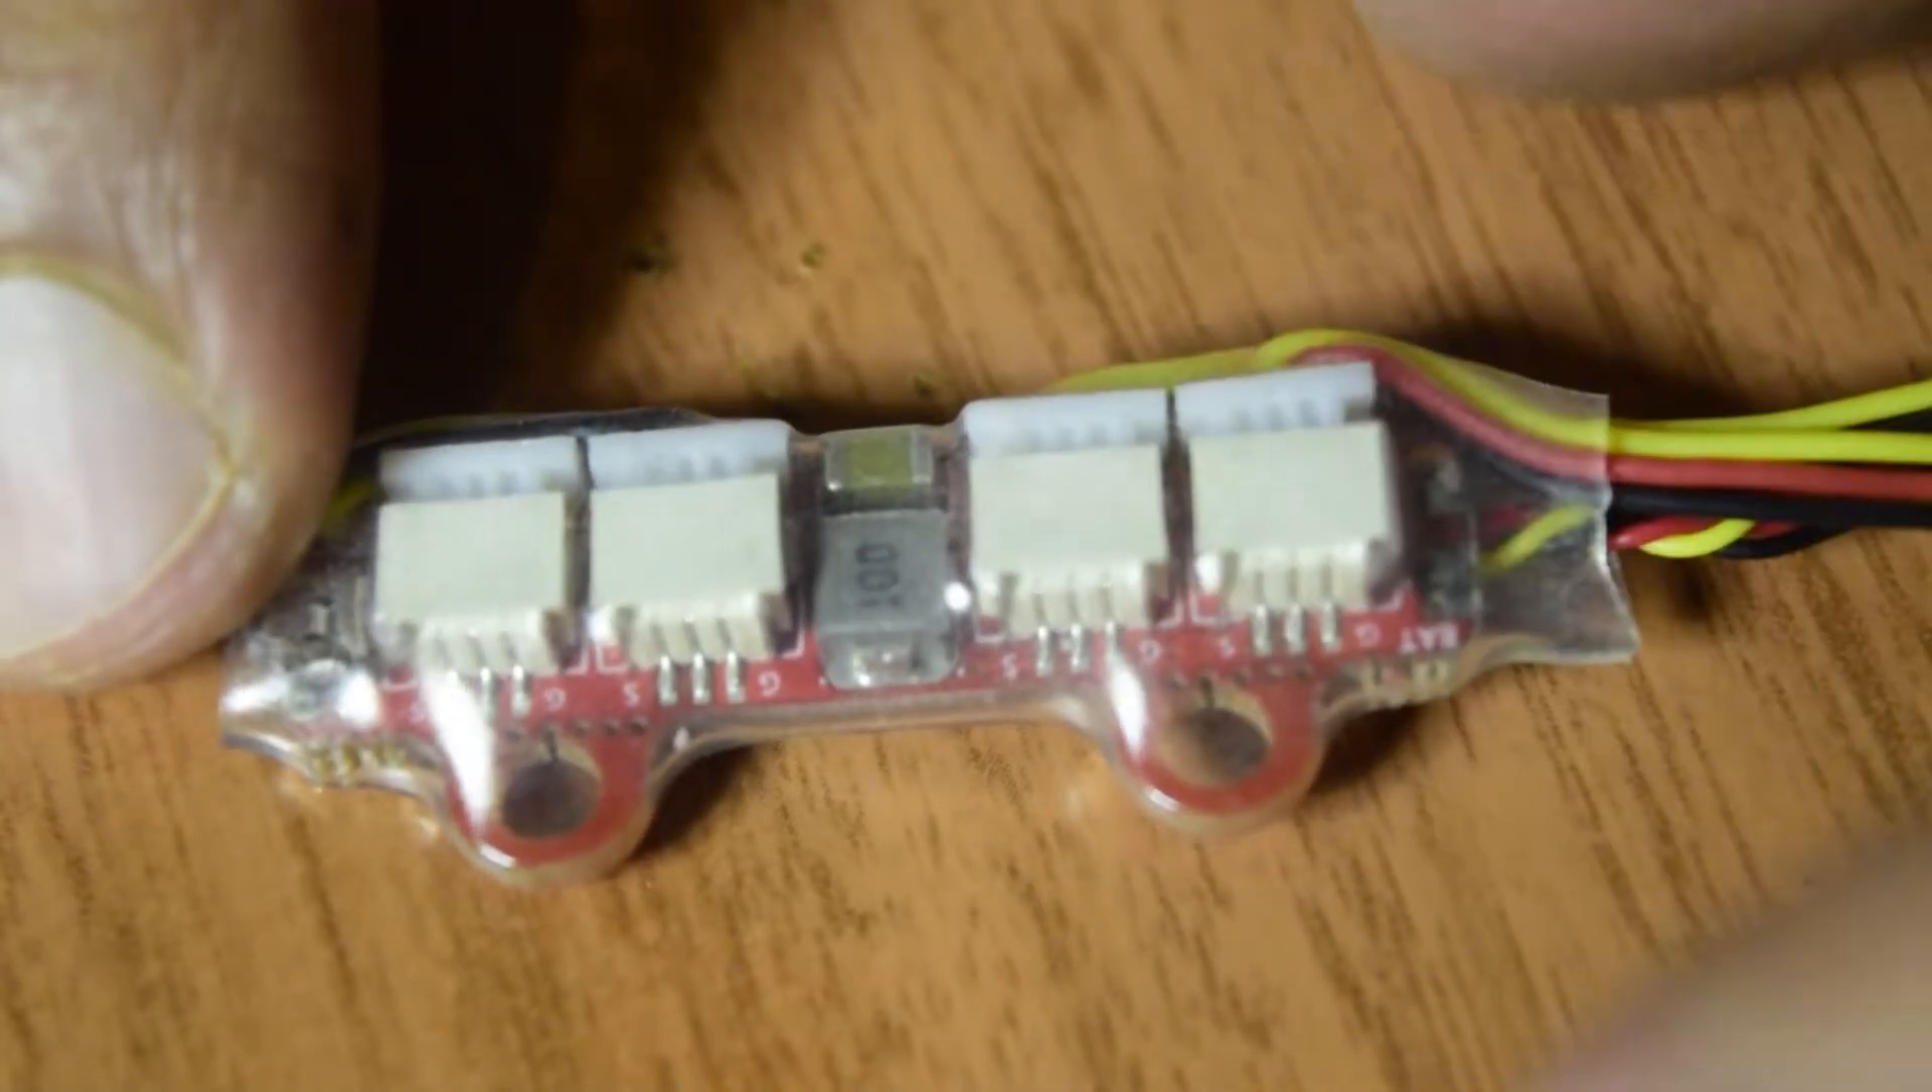So as you can see guys here I have properly shrinked in the shrinking cover which has properly laminated this LED driver here.